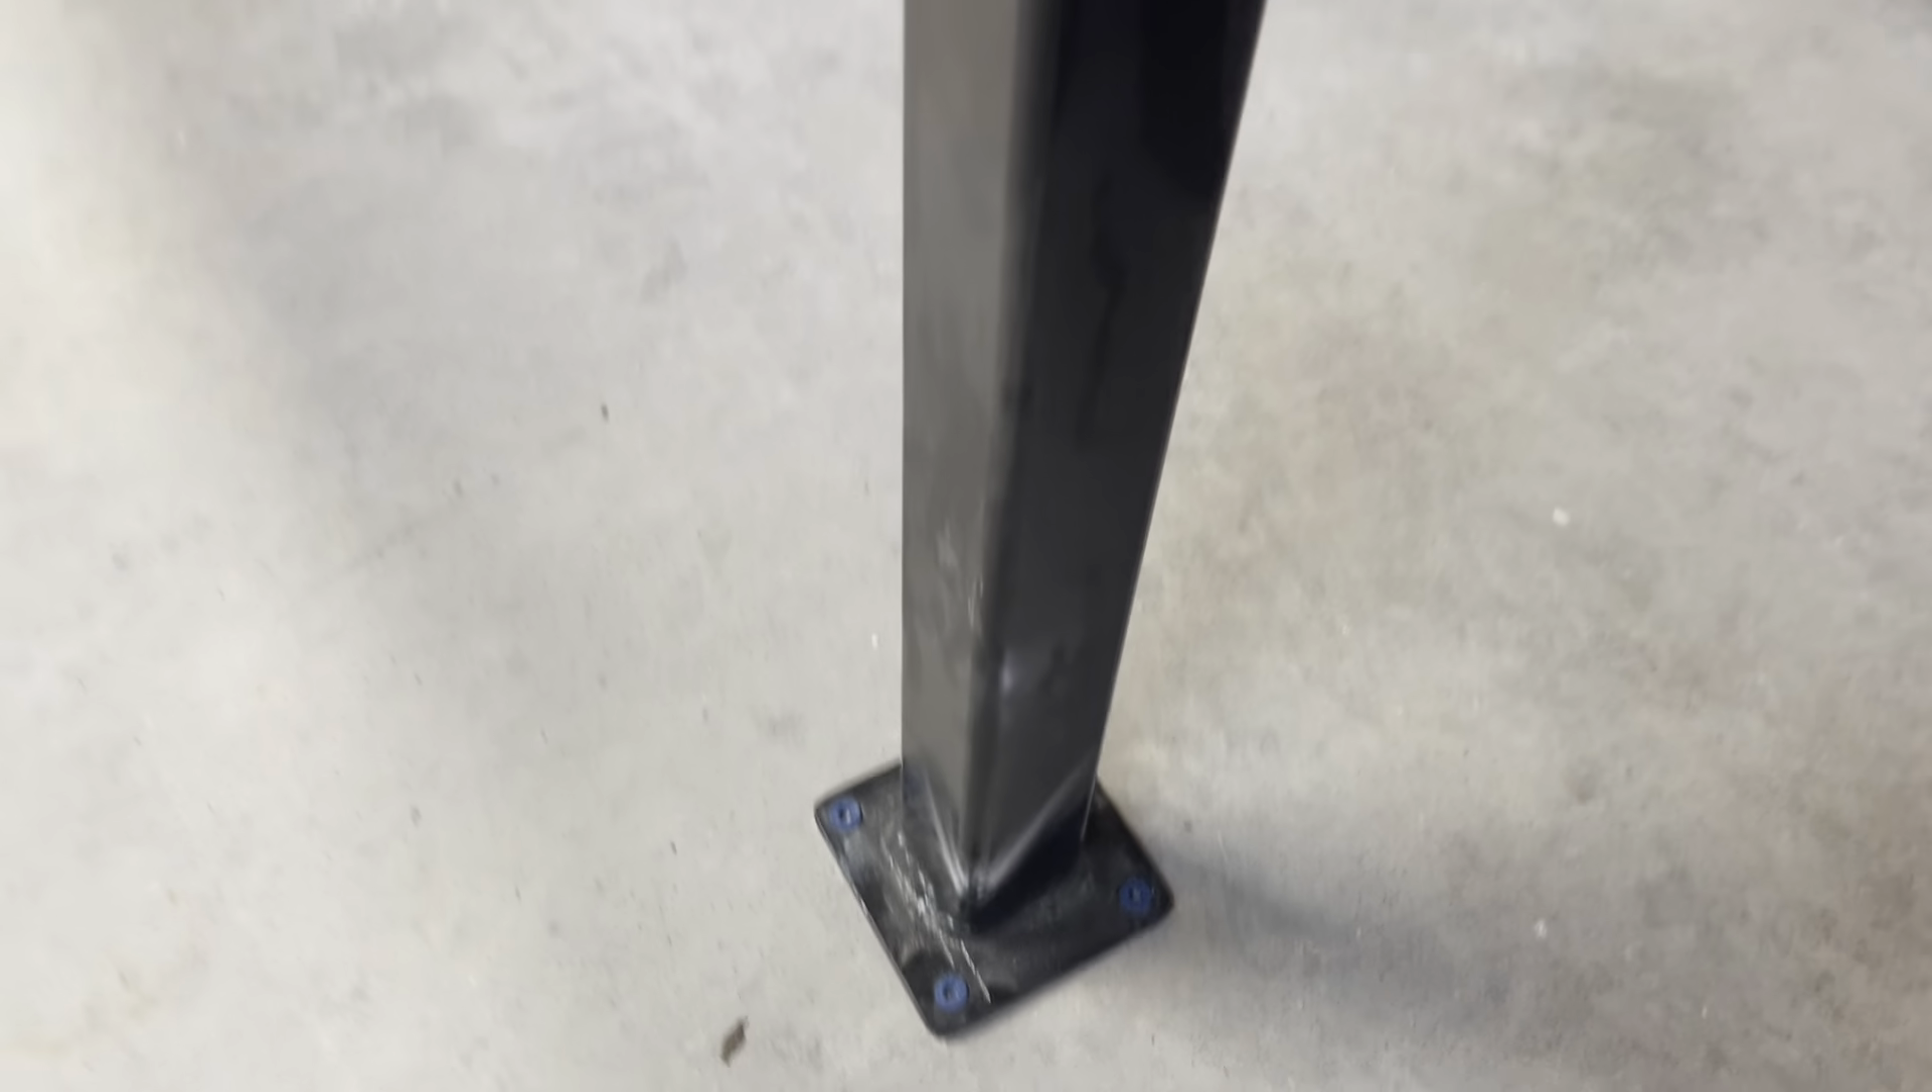Got the concrete anchors put in the bottom here.